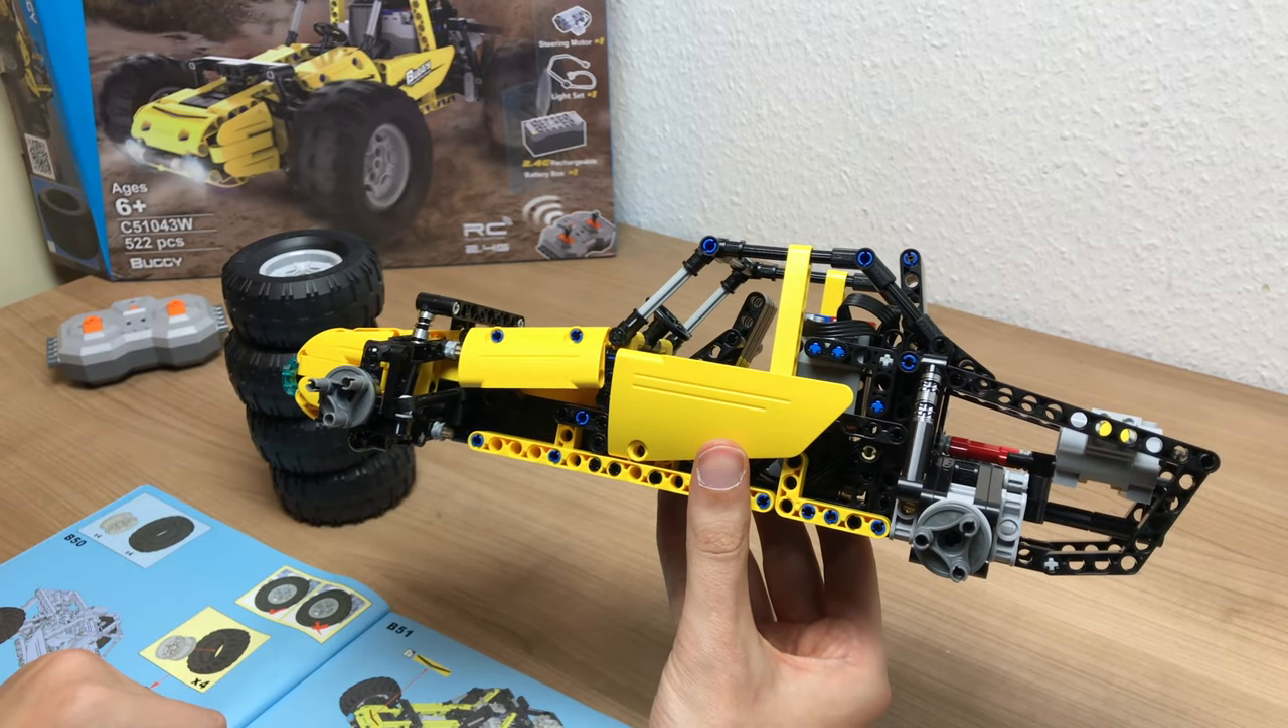Auch das restliche Fahrzeug ist so gut wie fertig. Nur noch hier hinten die Reifen fehlen.